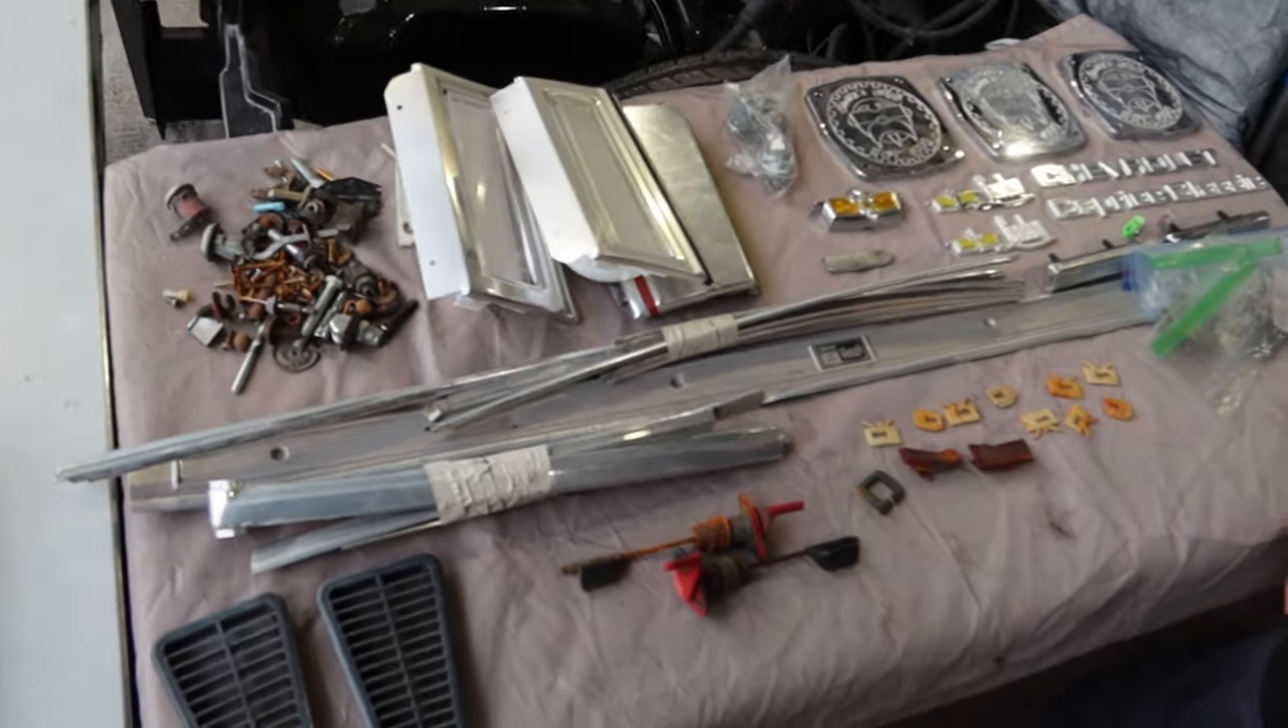Still got to put all this trim on. Got to finish polishing.